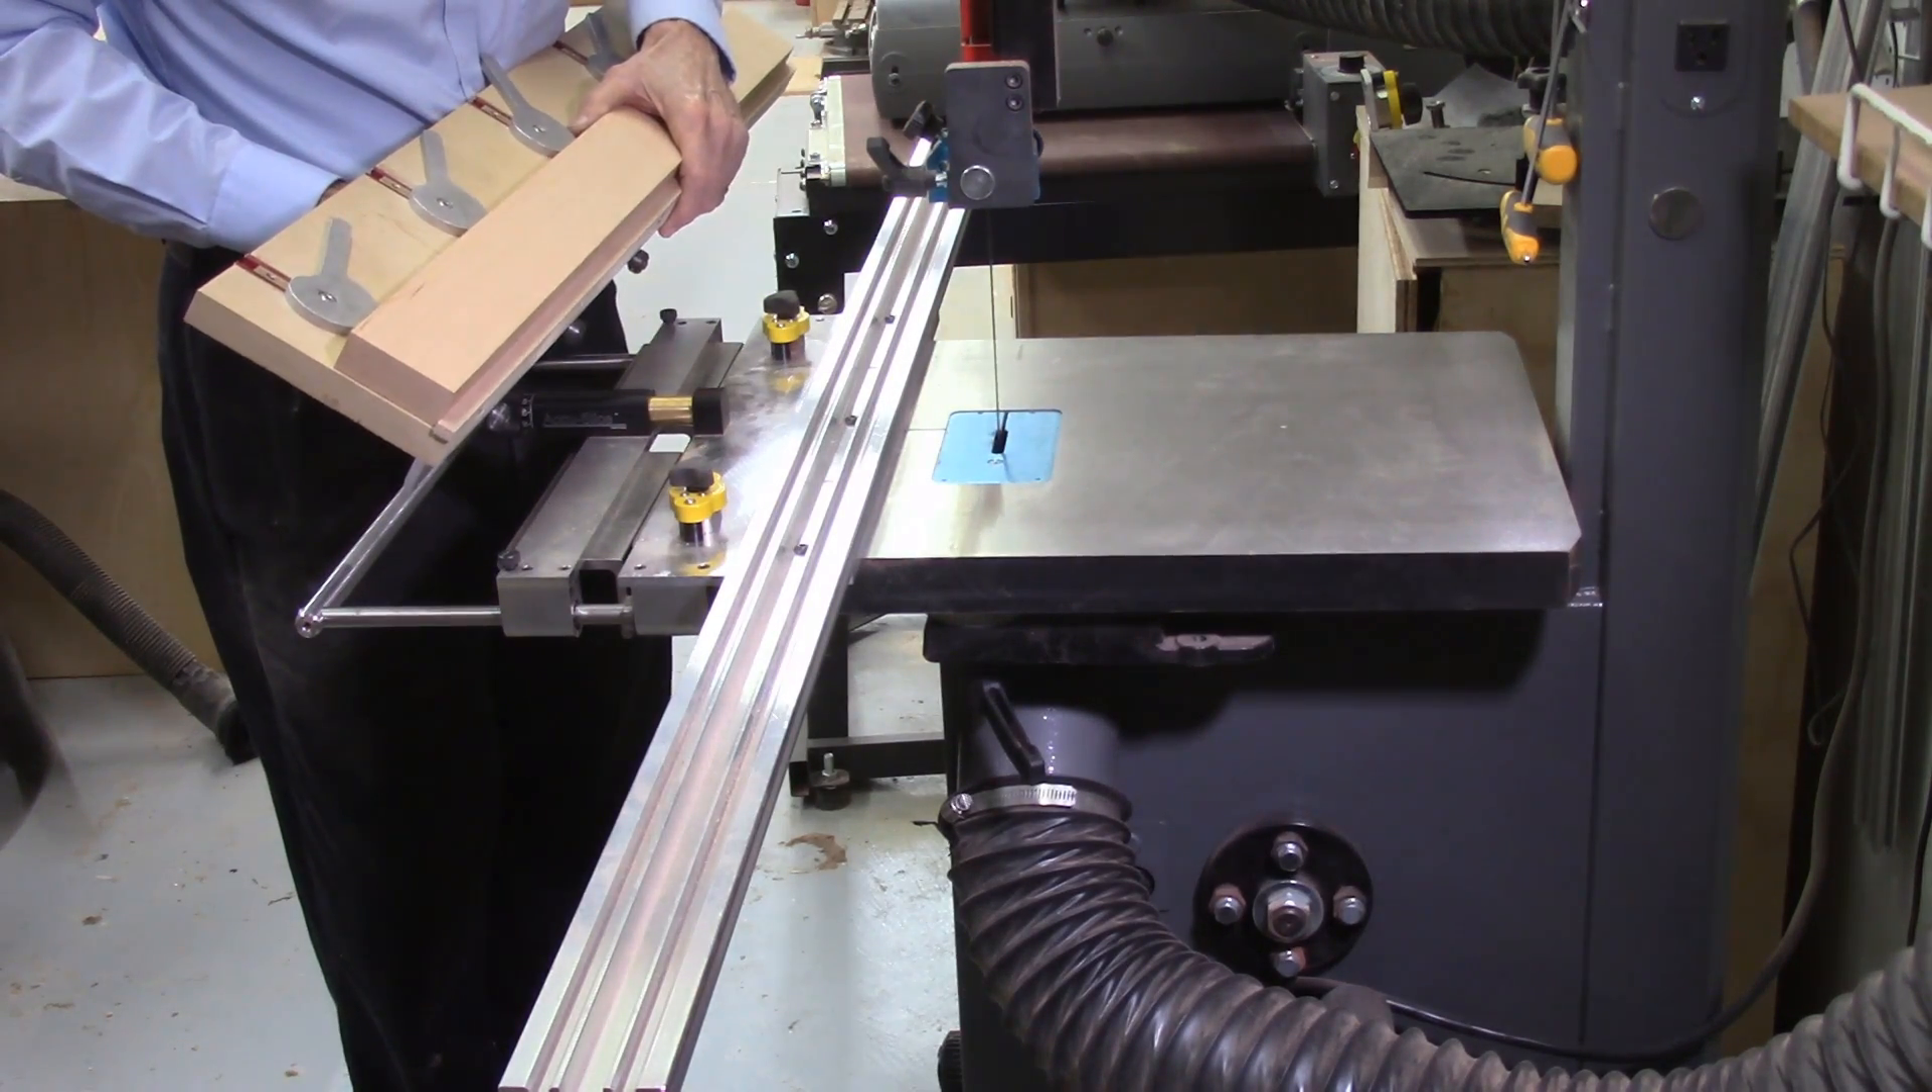Now I have attached my five foot rail to my system.